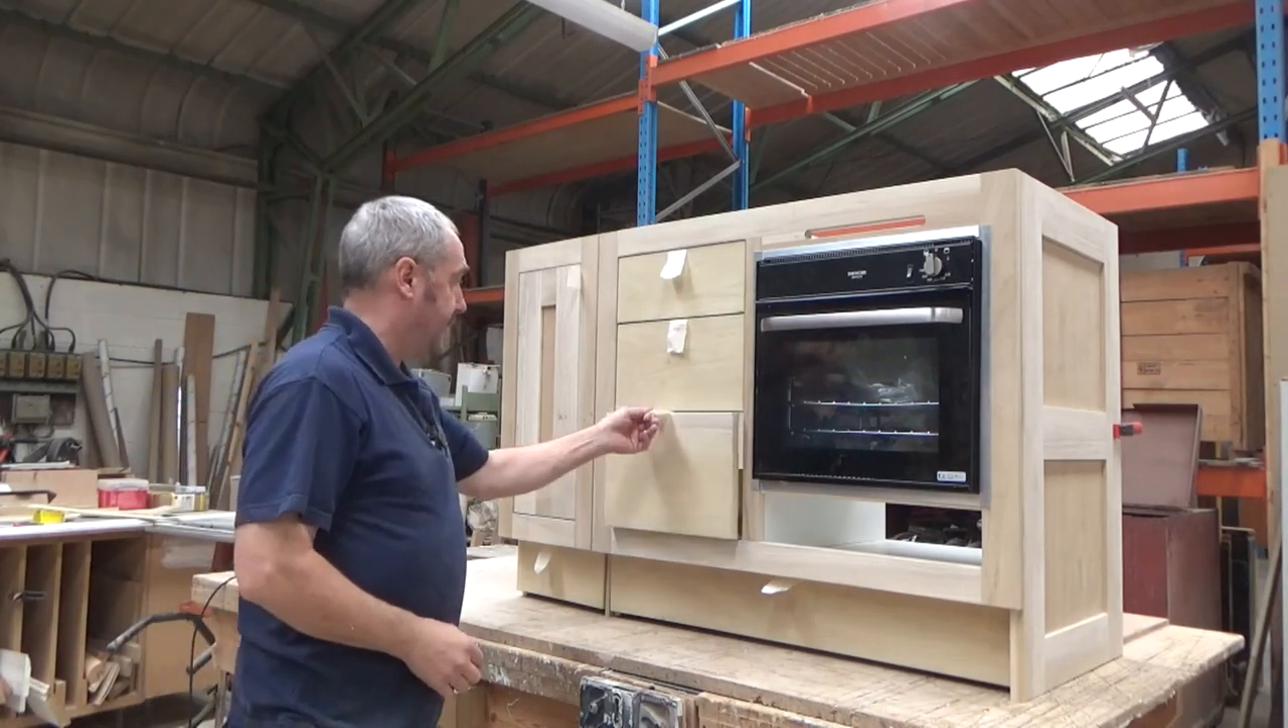Obviously all the handles have got to go on.